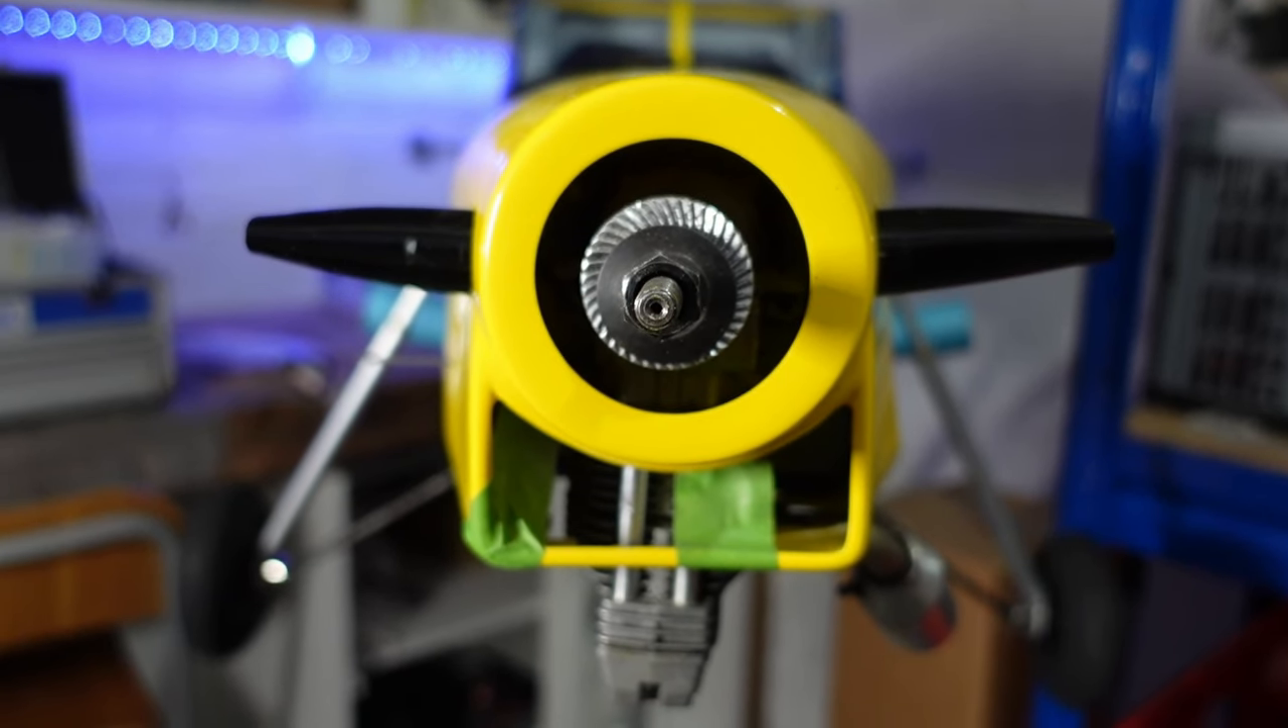I've just adjusted the cowl slightly actually while I've been just messing around here with the camera and as you can see that's a lot more central now.